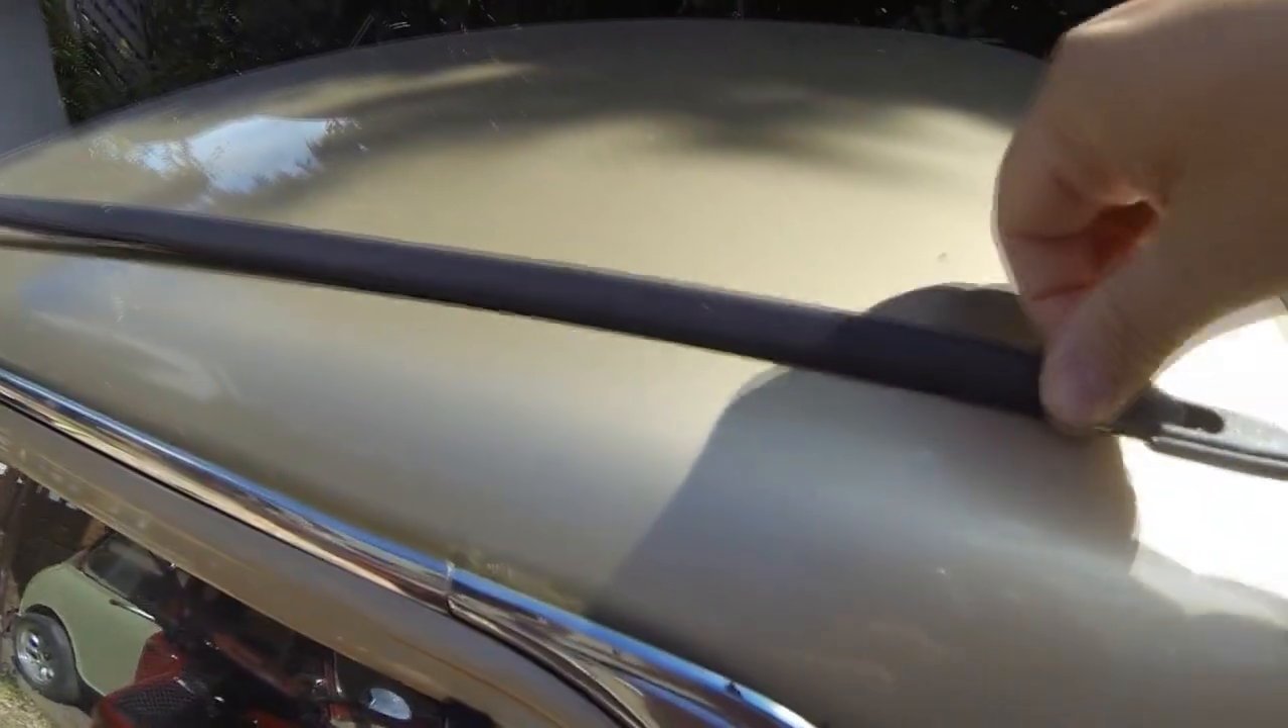And I just started to take the trim off now.